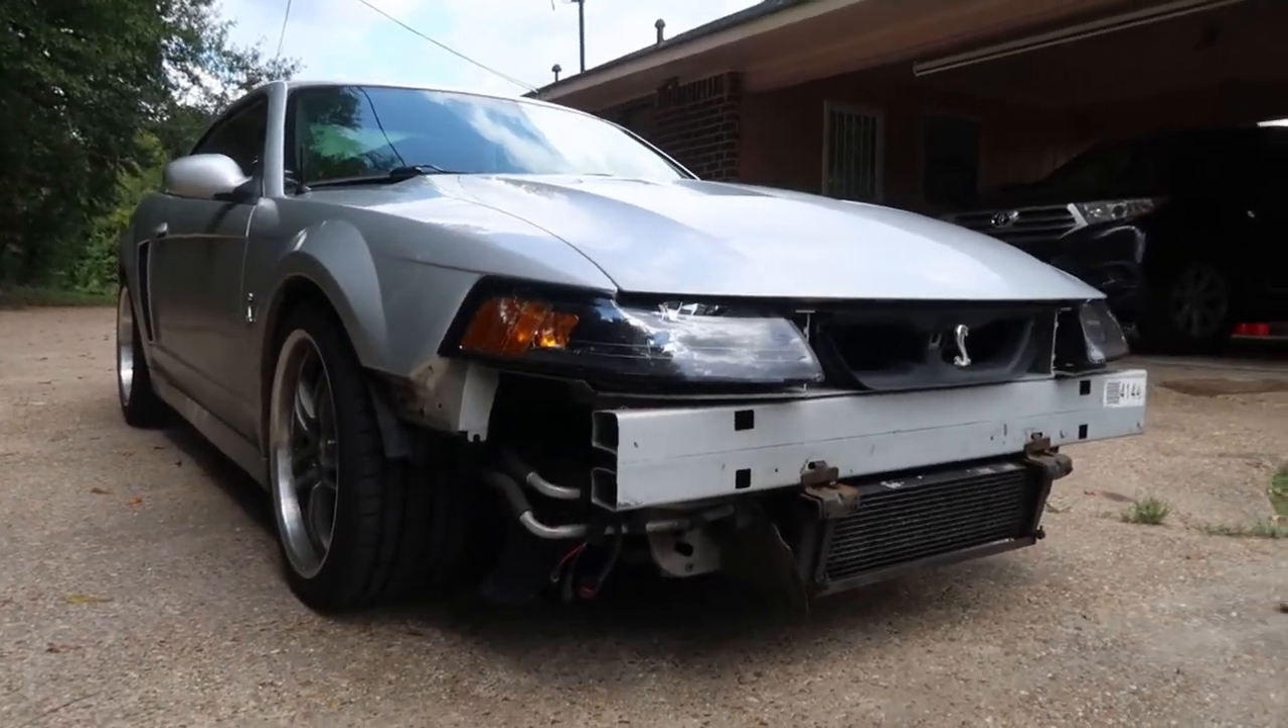You're probably wondering why I have my bumper off right now.